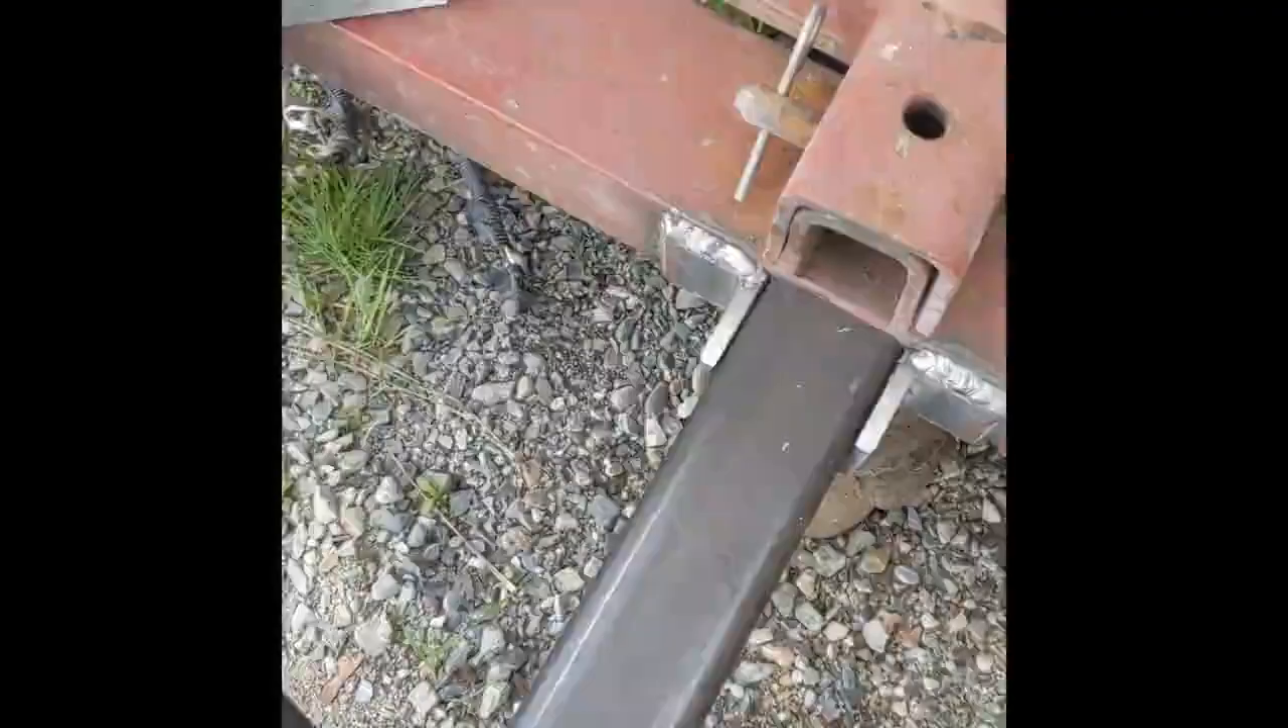I welded these little brackets on so that I could weld more of the actual tongue piece to the trailer so hopefully that'll add some support.